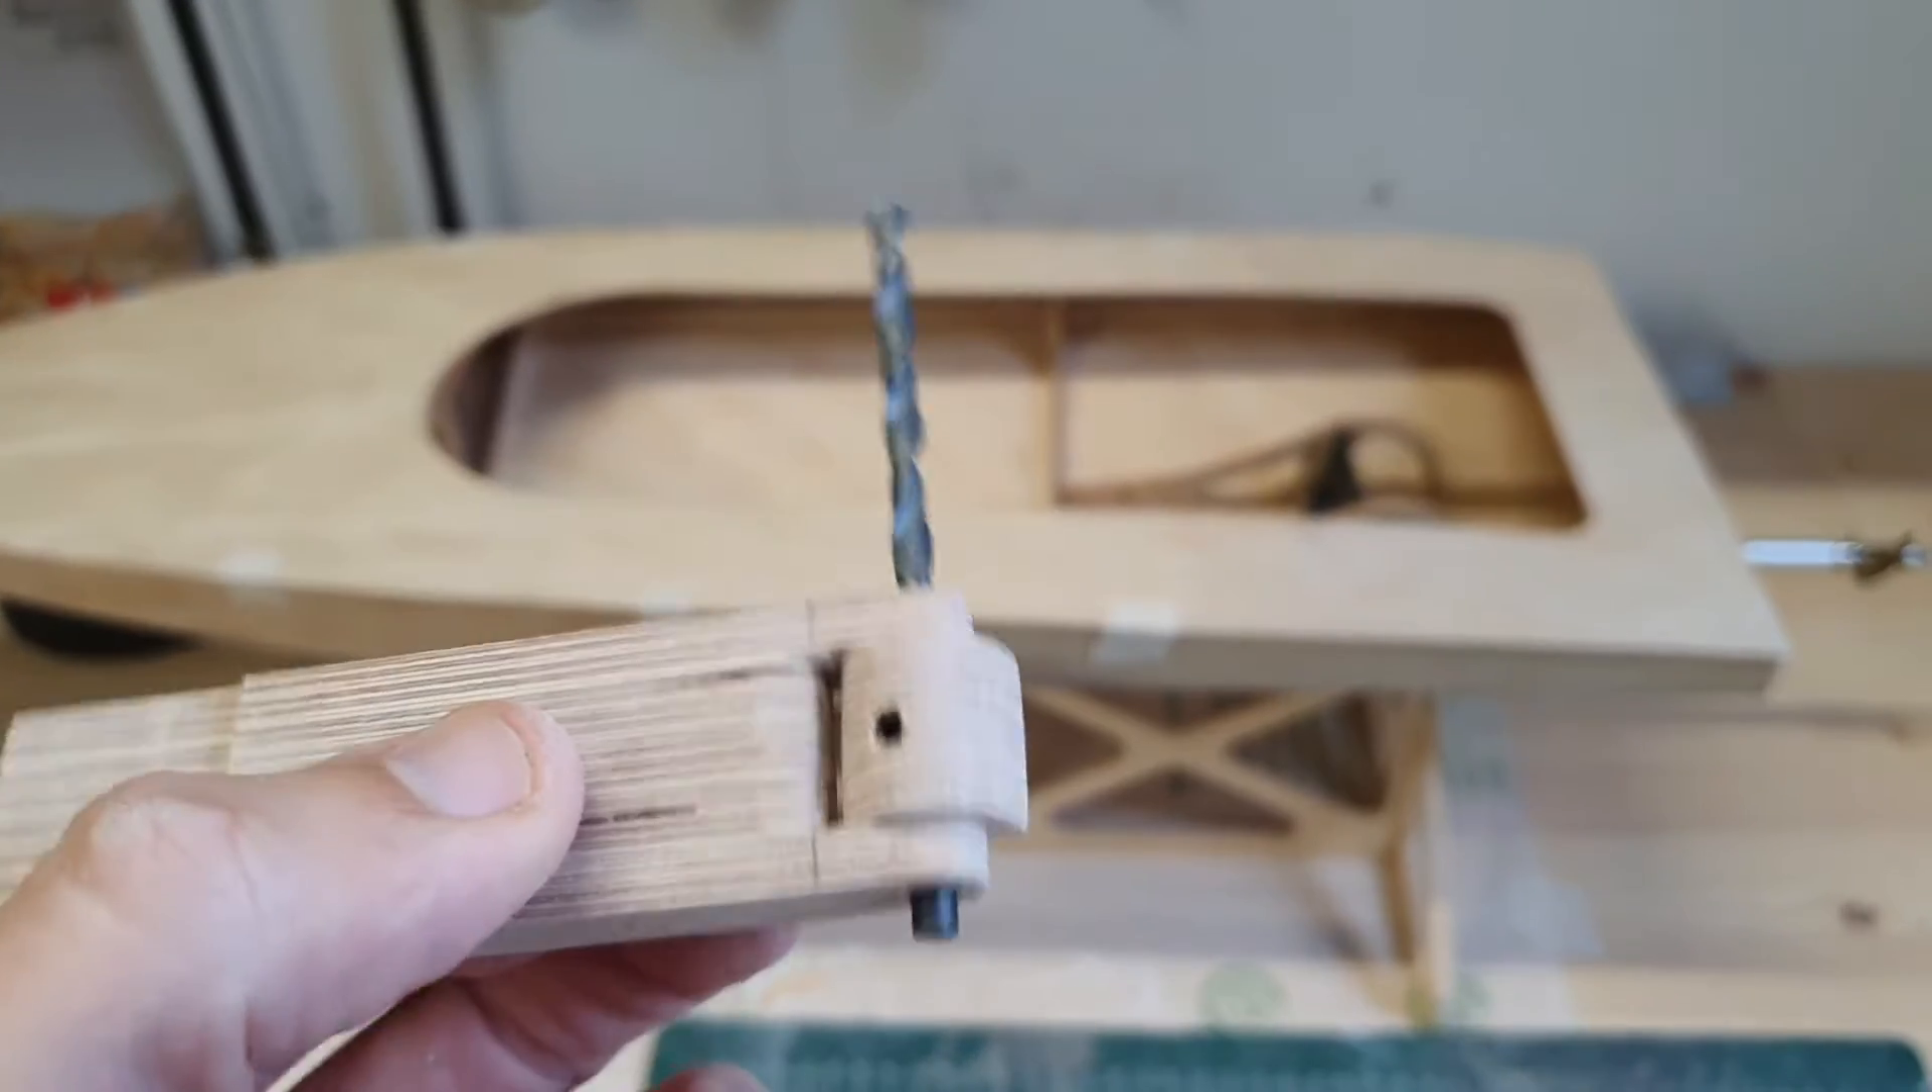I put the drill bit there just for to keep the parts together for now I need to put an actual shaft in there.